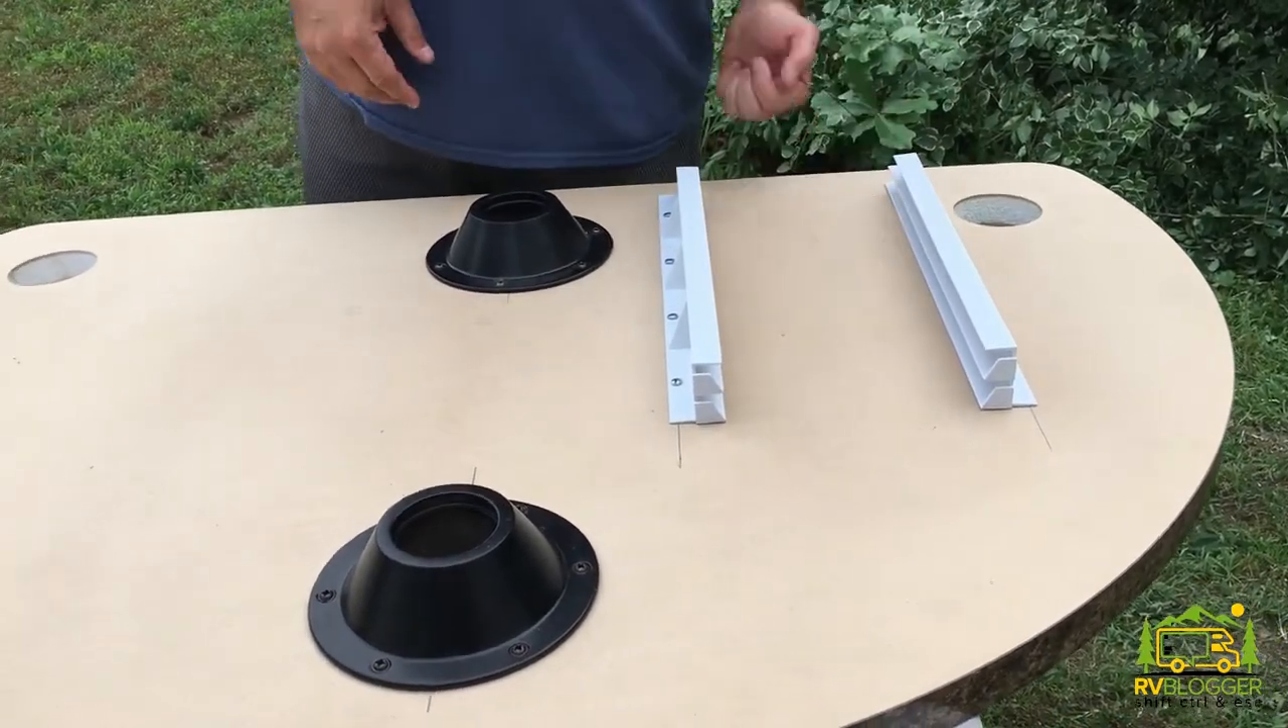The cups are installed that will sit on the poles, so that's what holds the table in place. Our drawer guides are installed so we can slide our drawer in with all of our silverware.